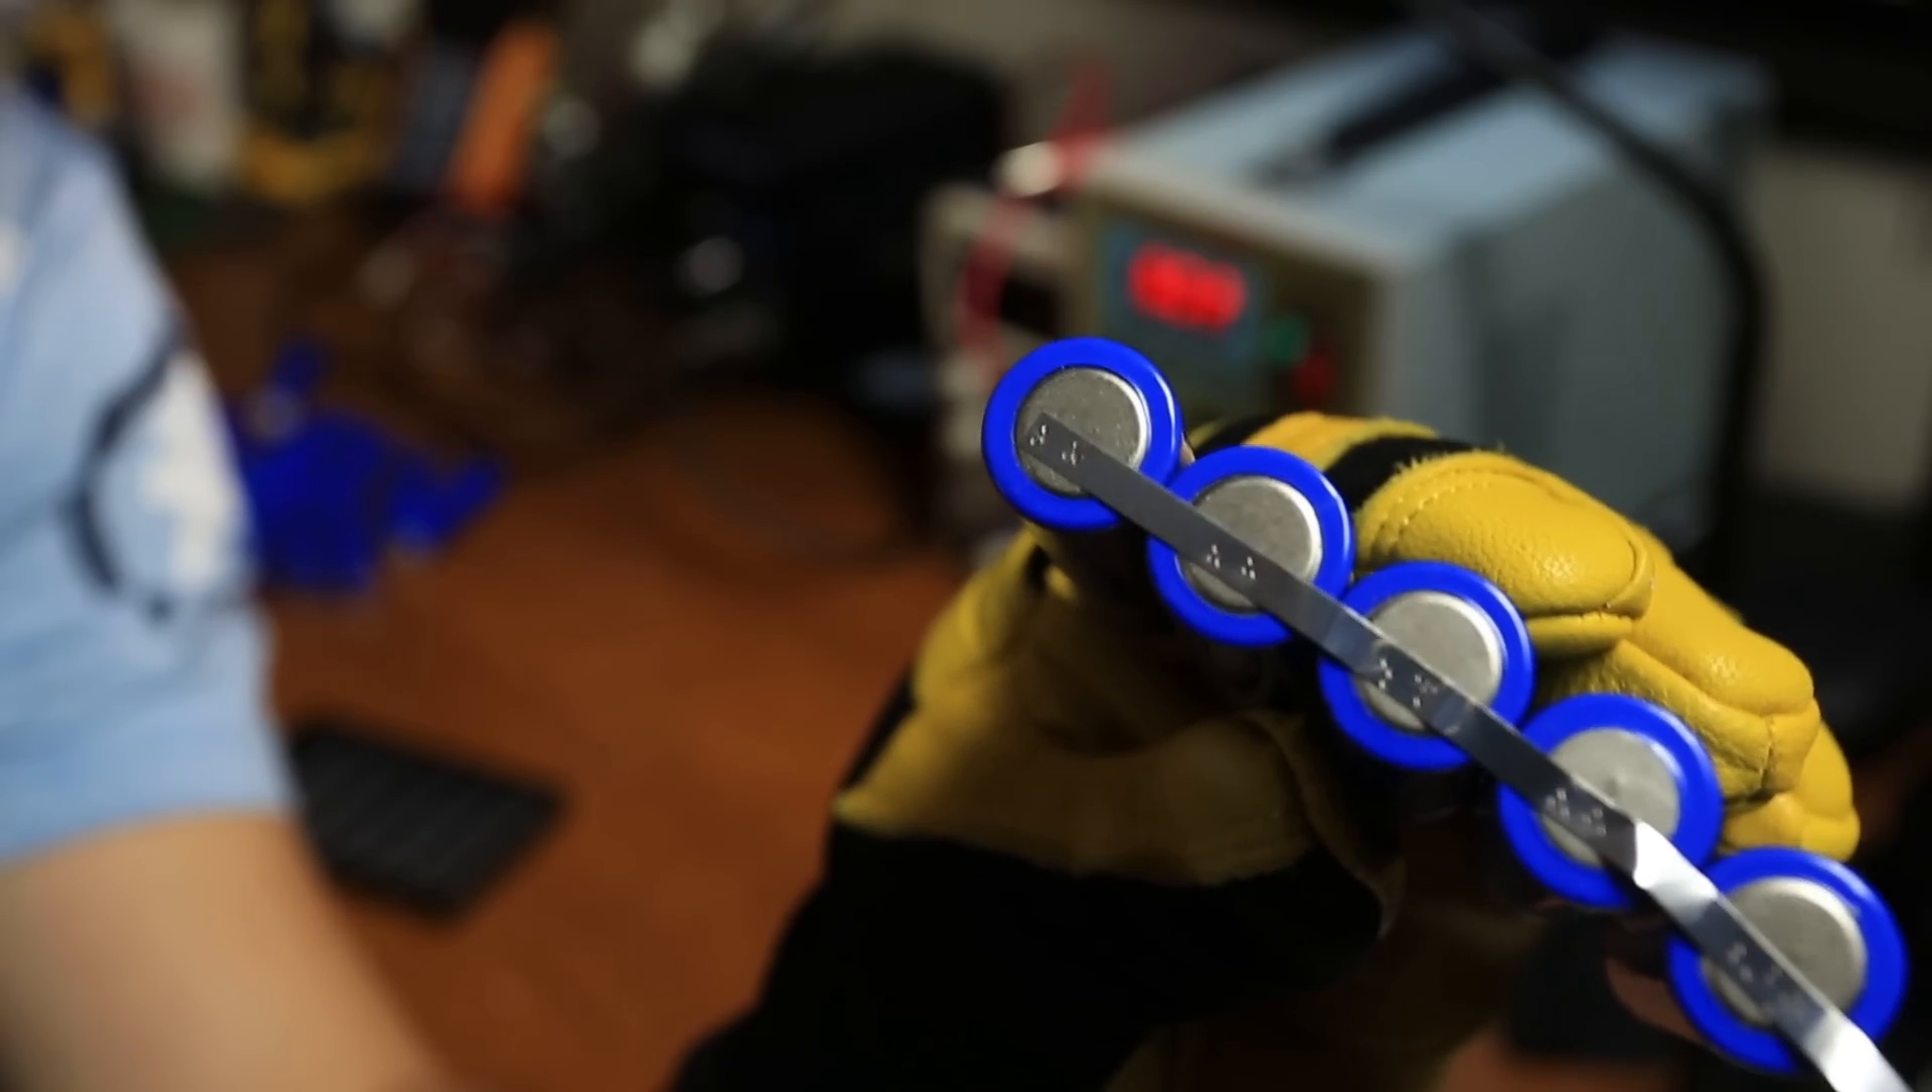Our first battery pack is welded.